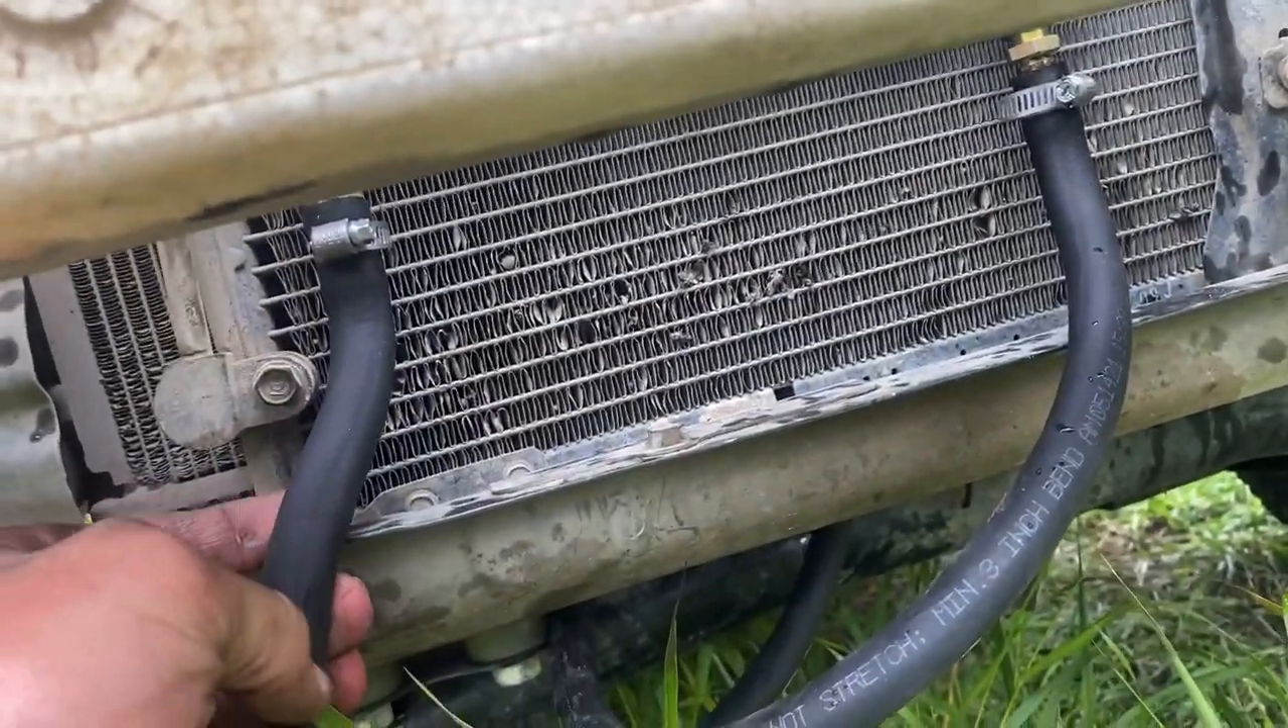Connected the hoses.